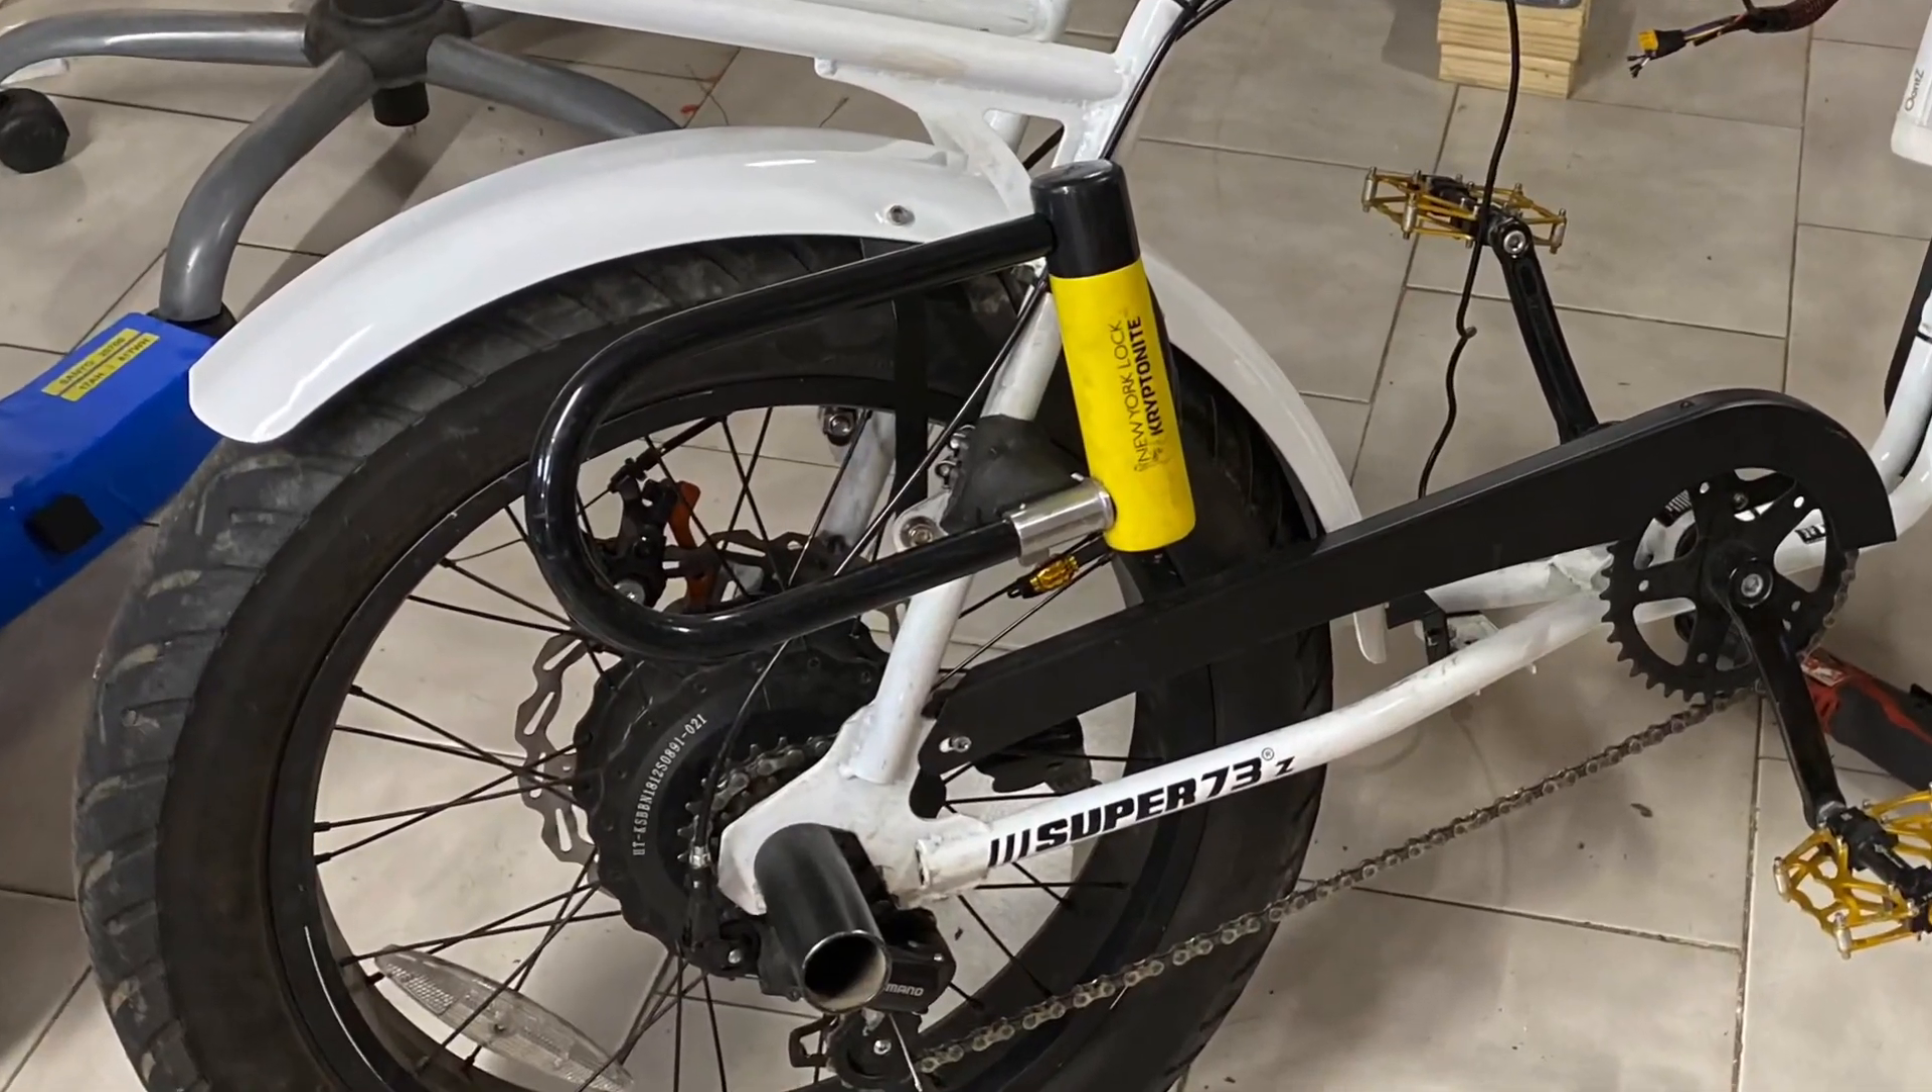You can immediately see that the fender is now hugging the wheel.